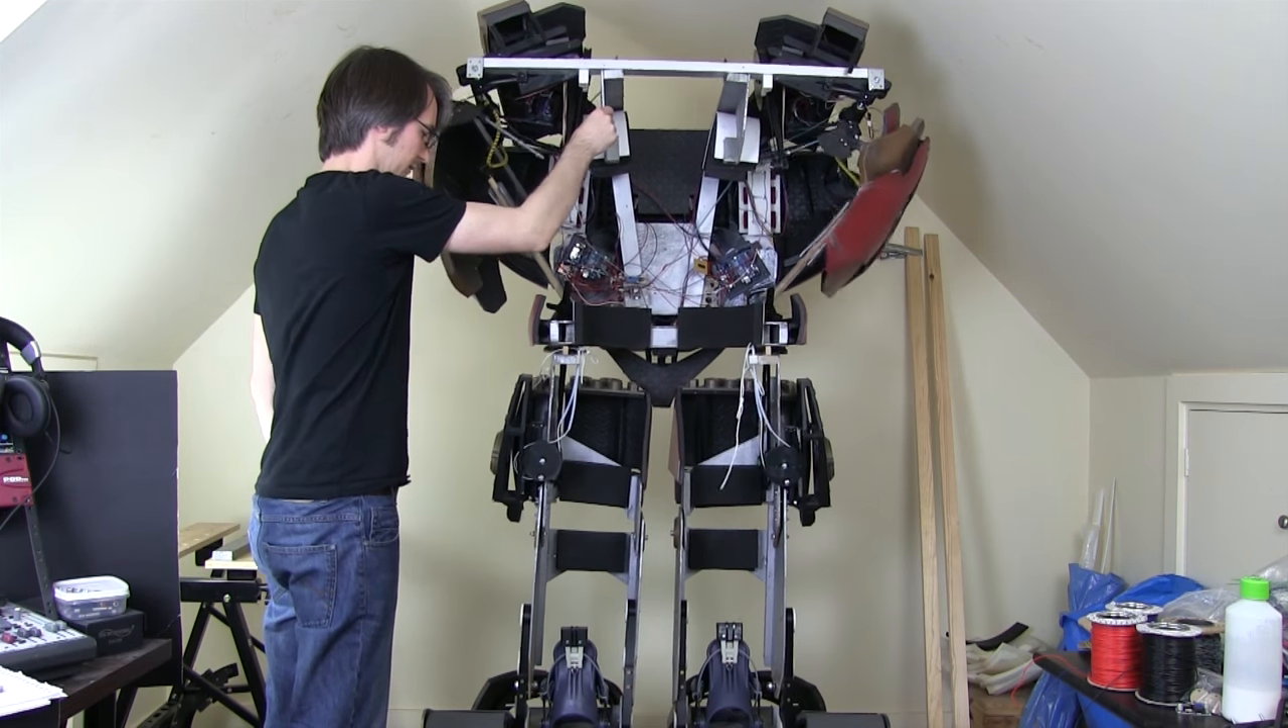I have now the torso propped on the top, which seems to be okay.